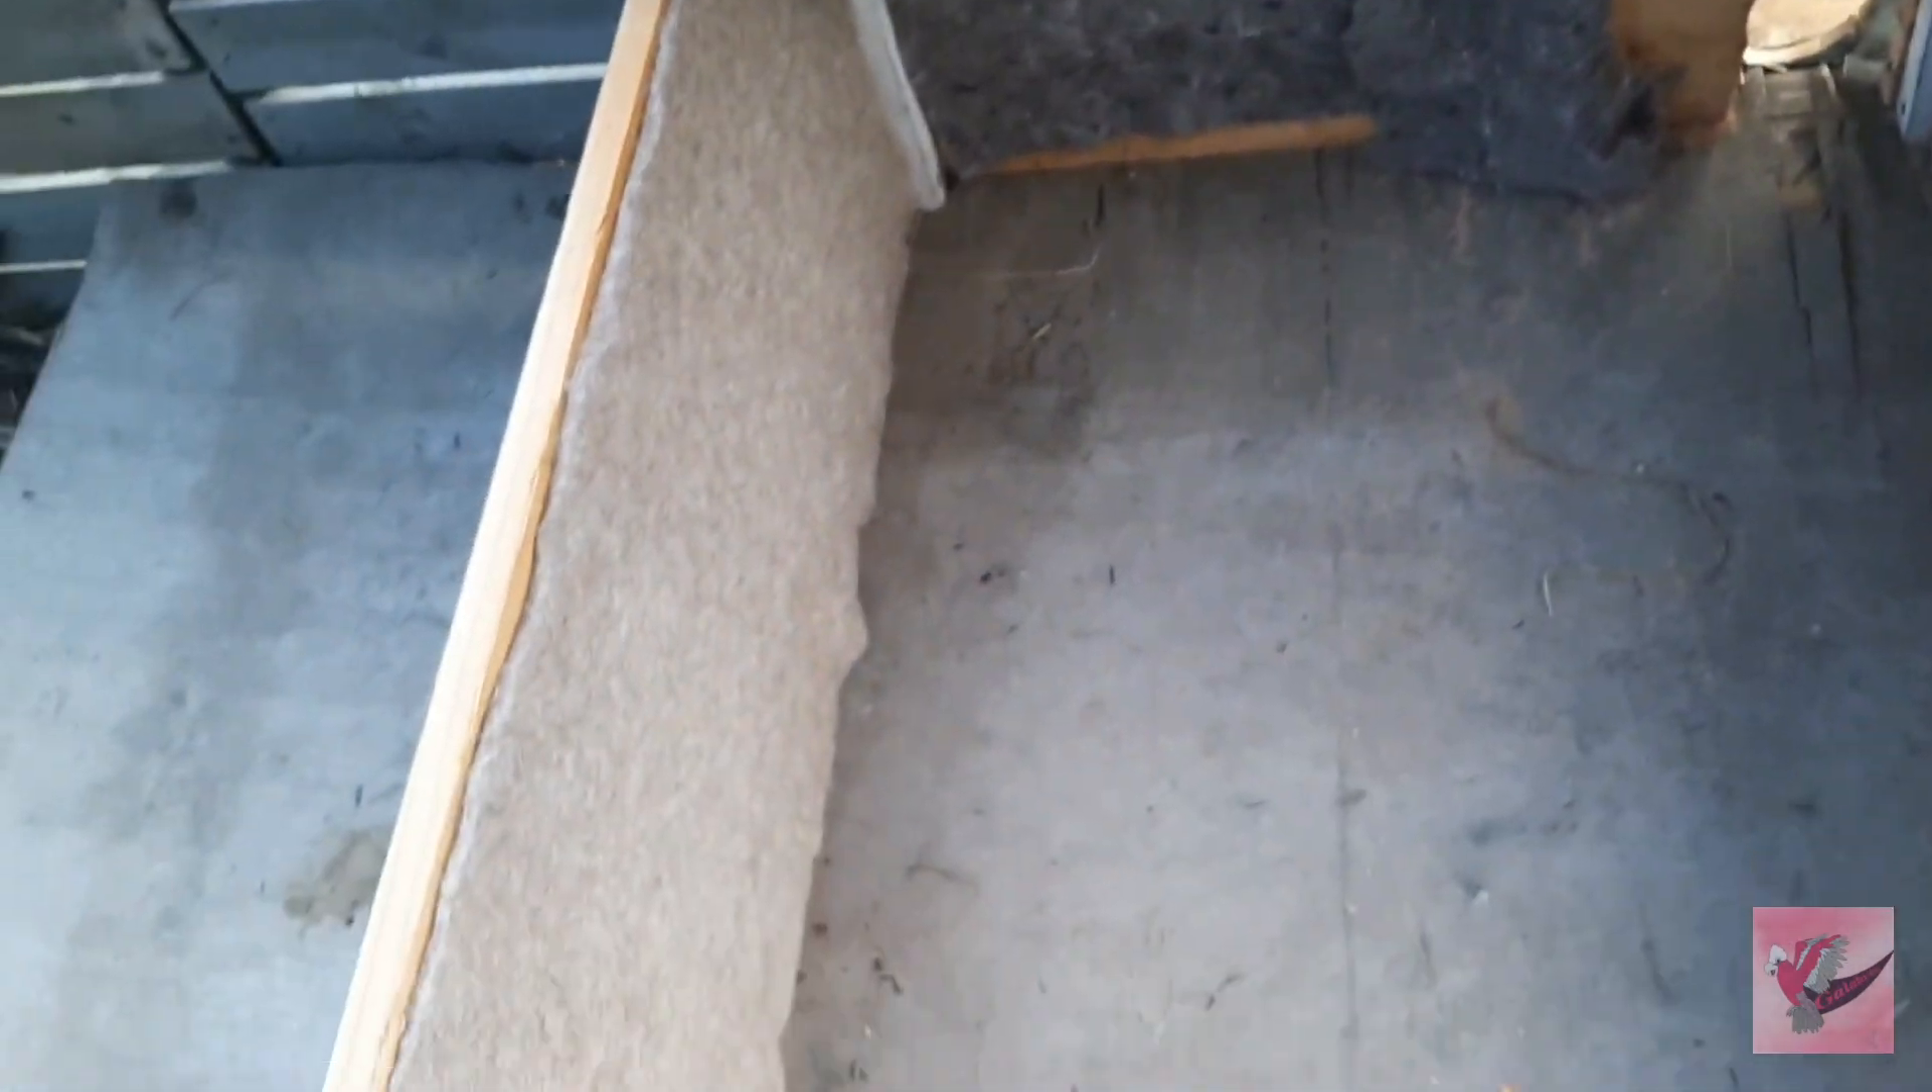But it opens very nicely as you can see the three support beams and we have started insulating the inside with those insulated lining that is safe for the animals.